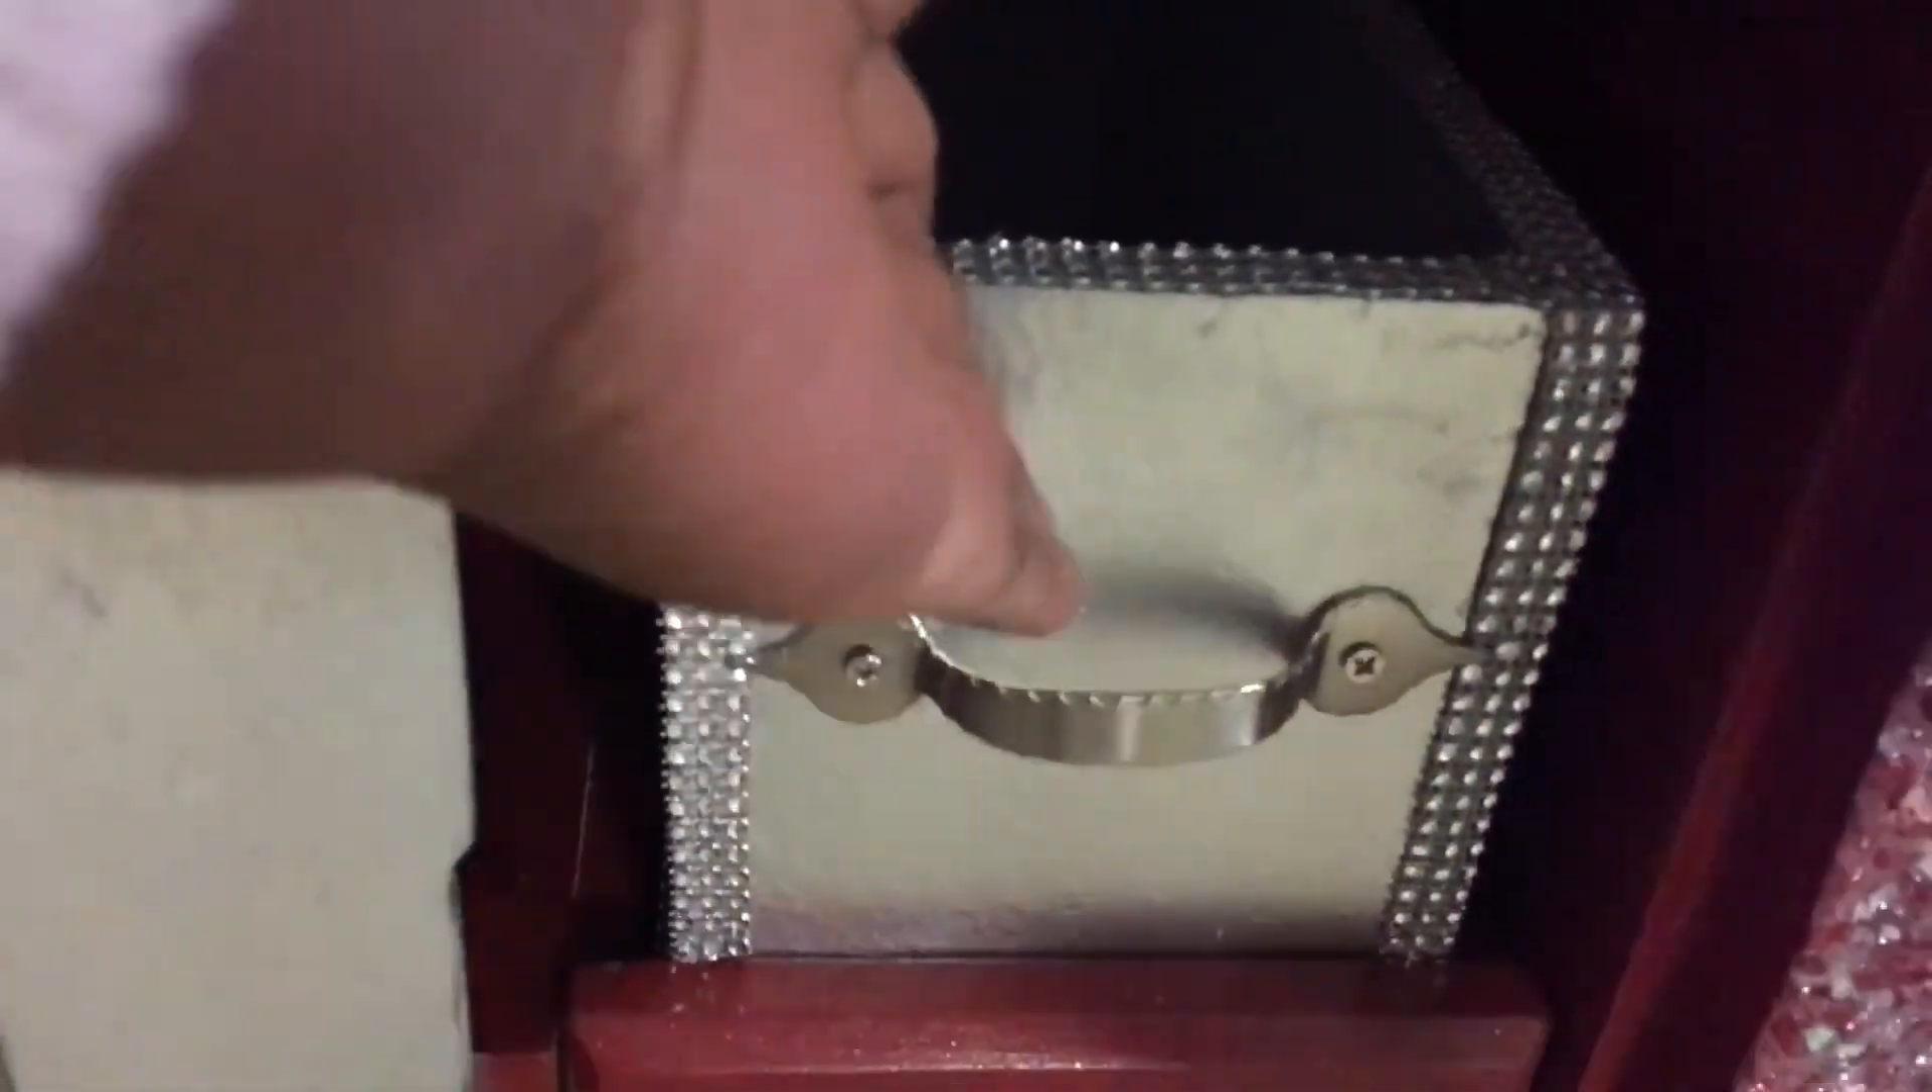We put little handles on the door on the little drawers that you can pull out.